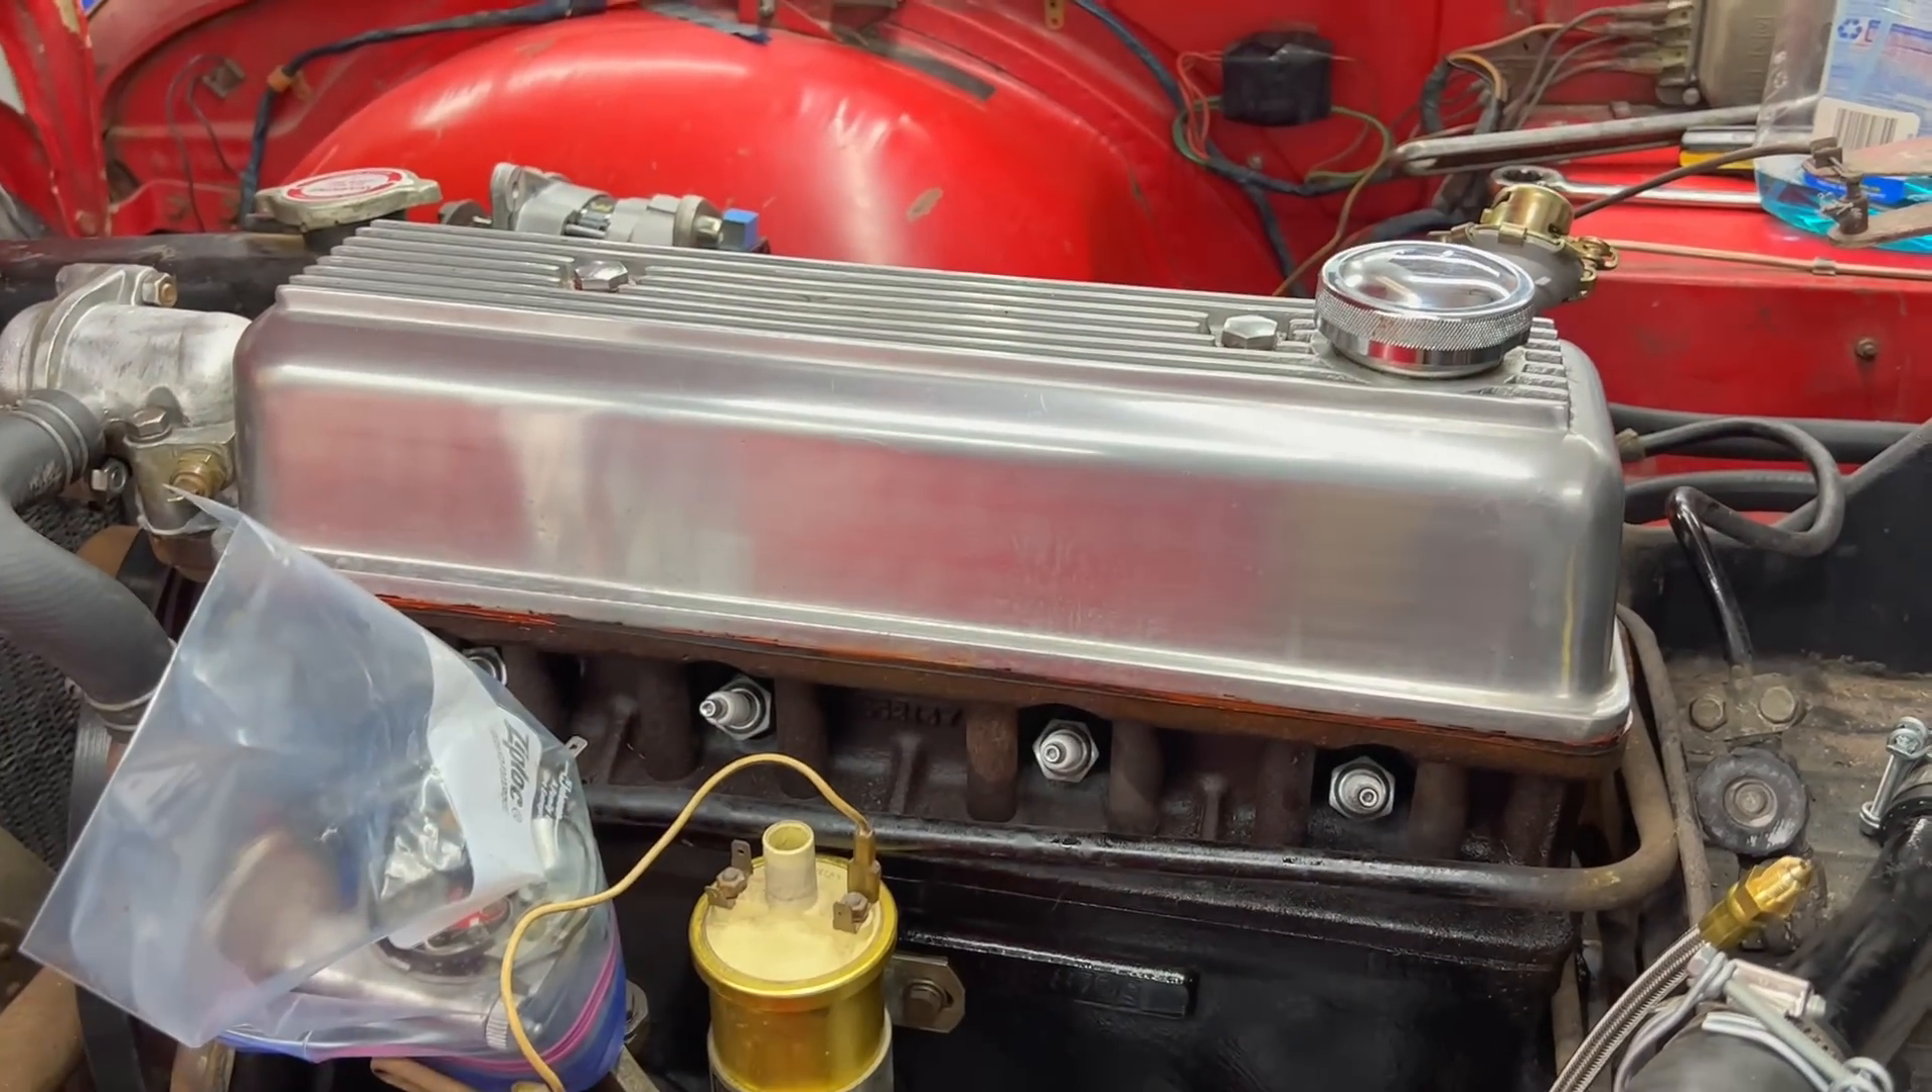All right, we added a little bit of bling to the car after we used the second-hand aluminum or alloy cover from my TR3.